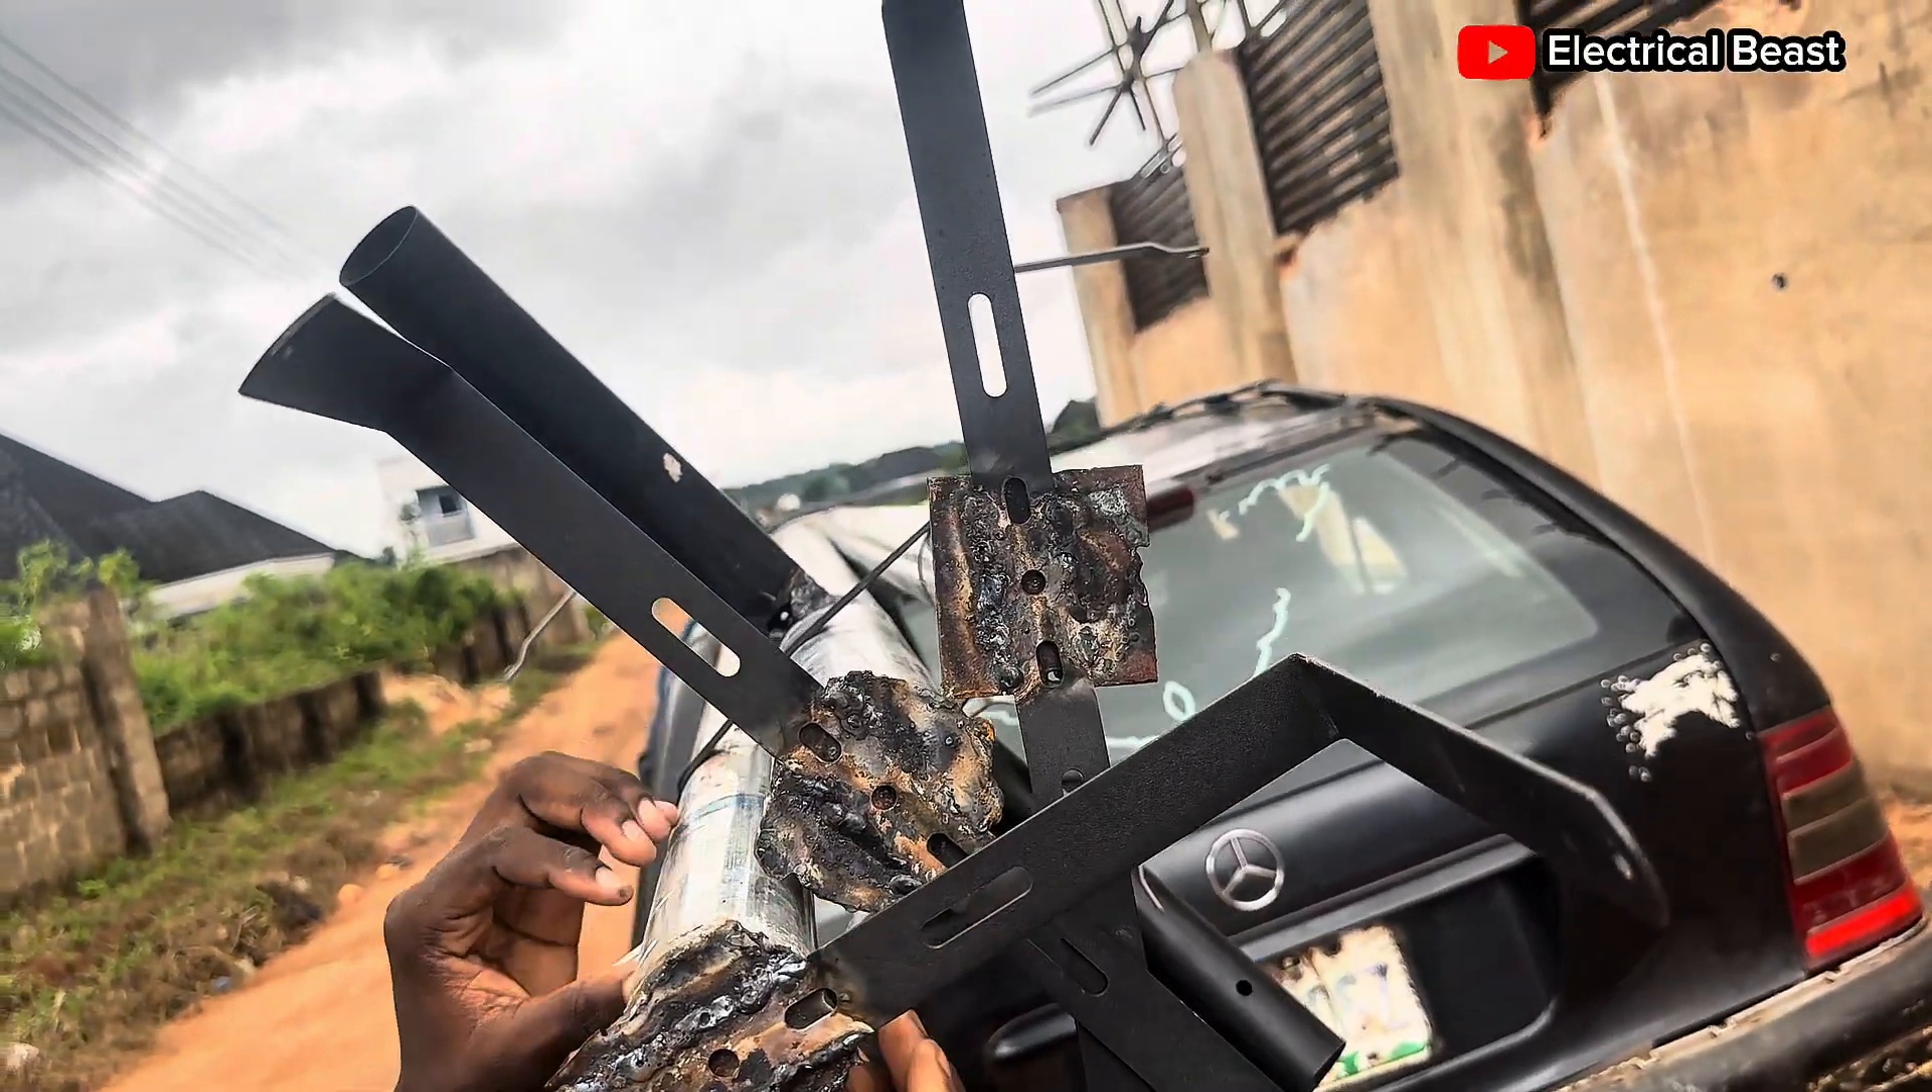We've already welded the bracket for the panels and the lights for each of the poles.